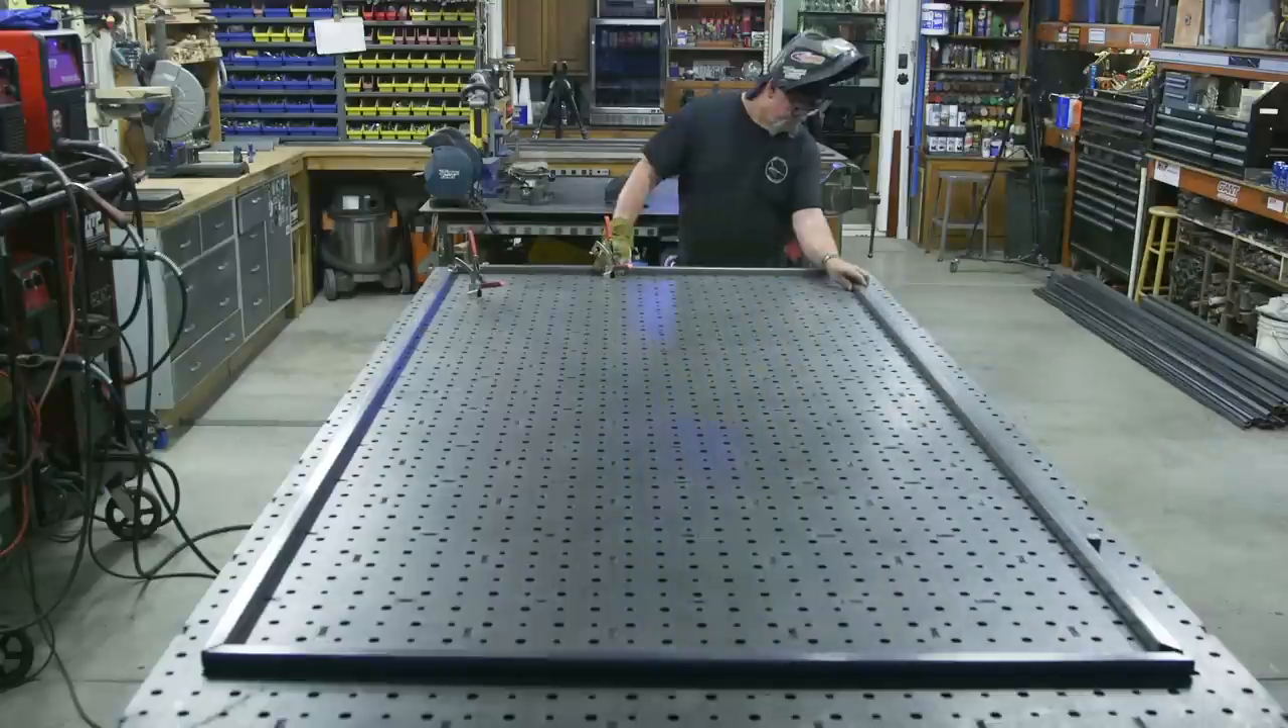Look at this thing it just barely fits on my welding table.